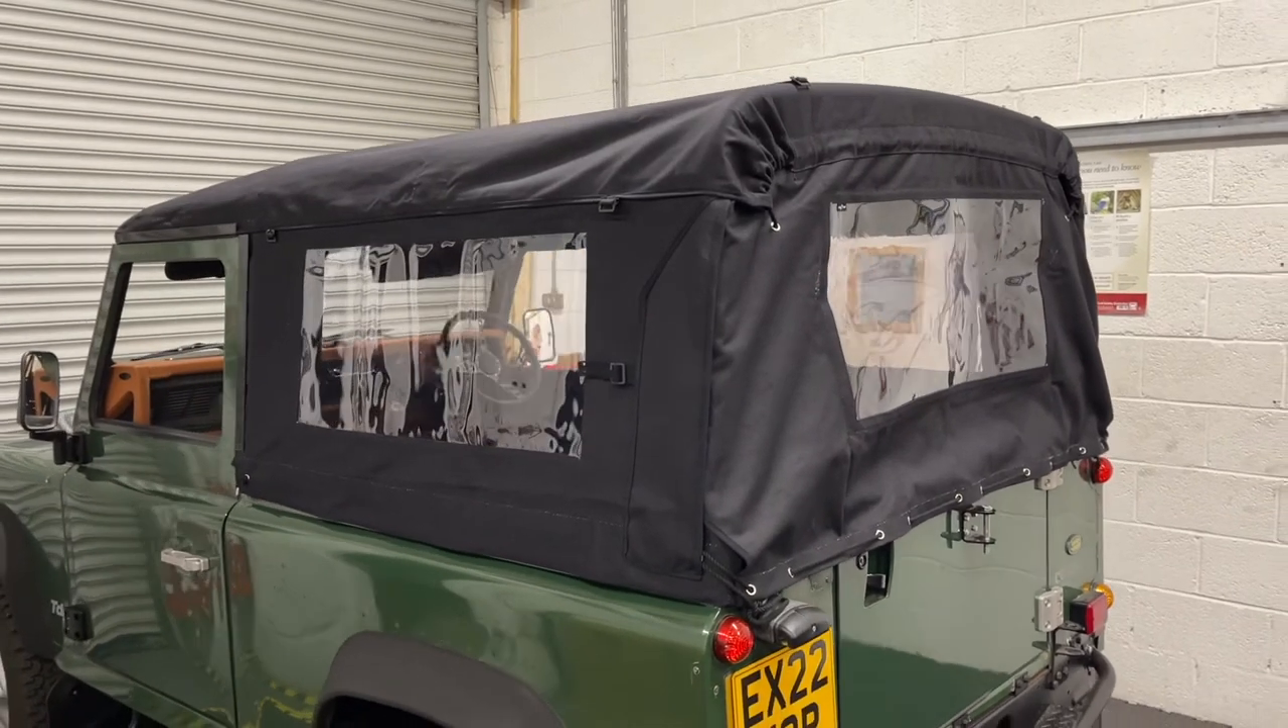And there we go, that's your canvas hood fitted.